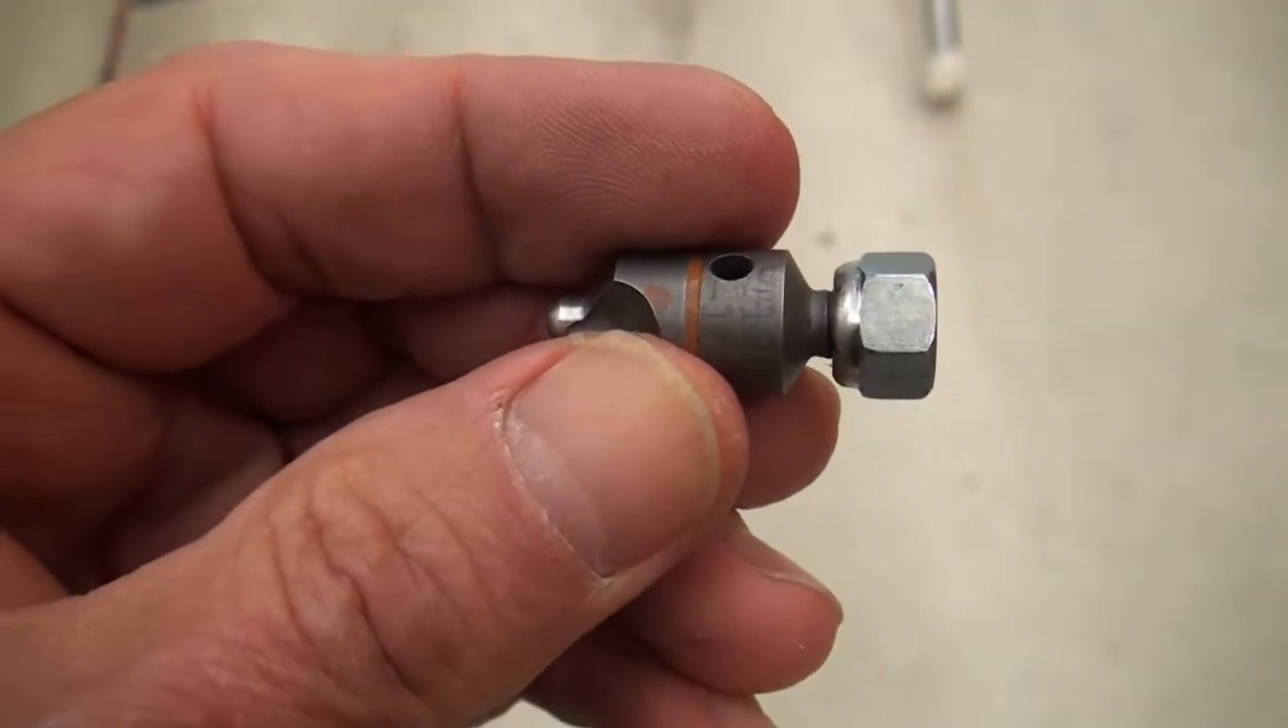I've got a countersink bit. And you can see I put a stop nut on it.